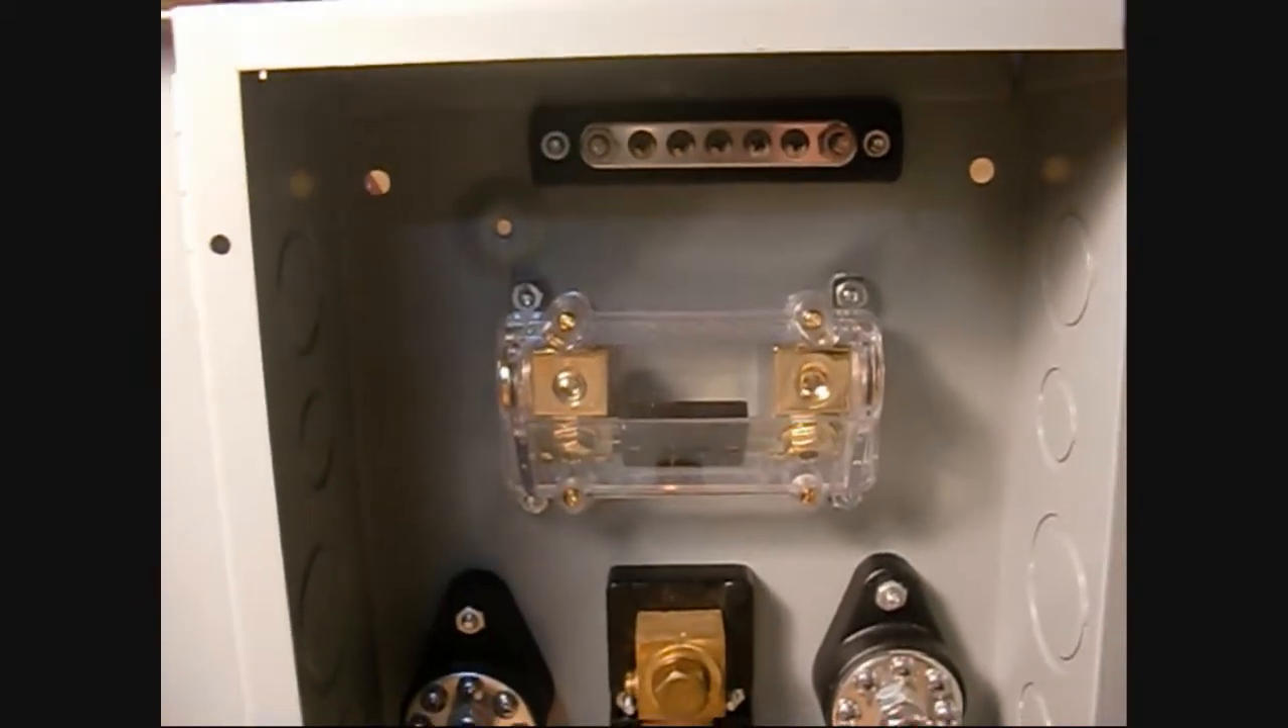Inside you can see we just have the parts cut out and mounted.